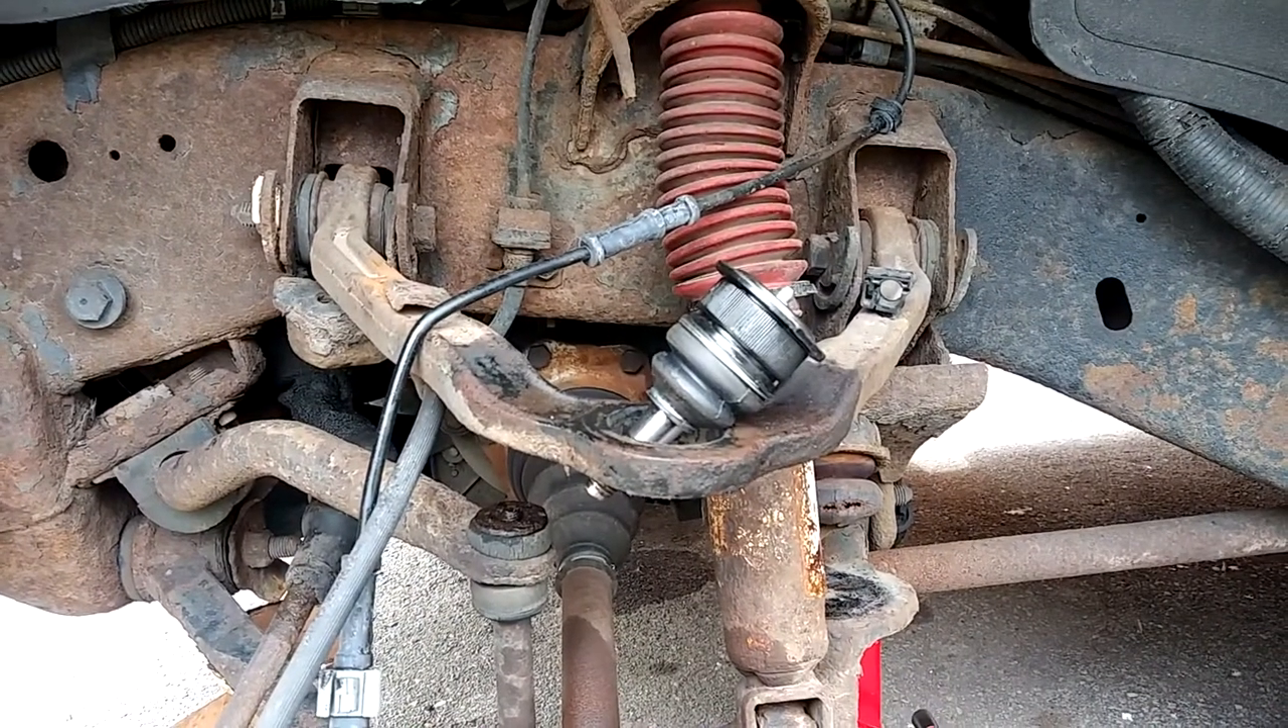So here's my new ball joint it sits in like that.